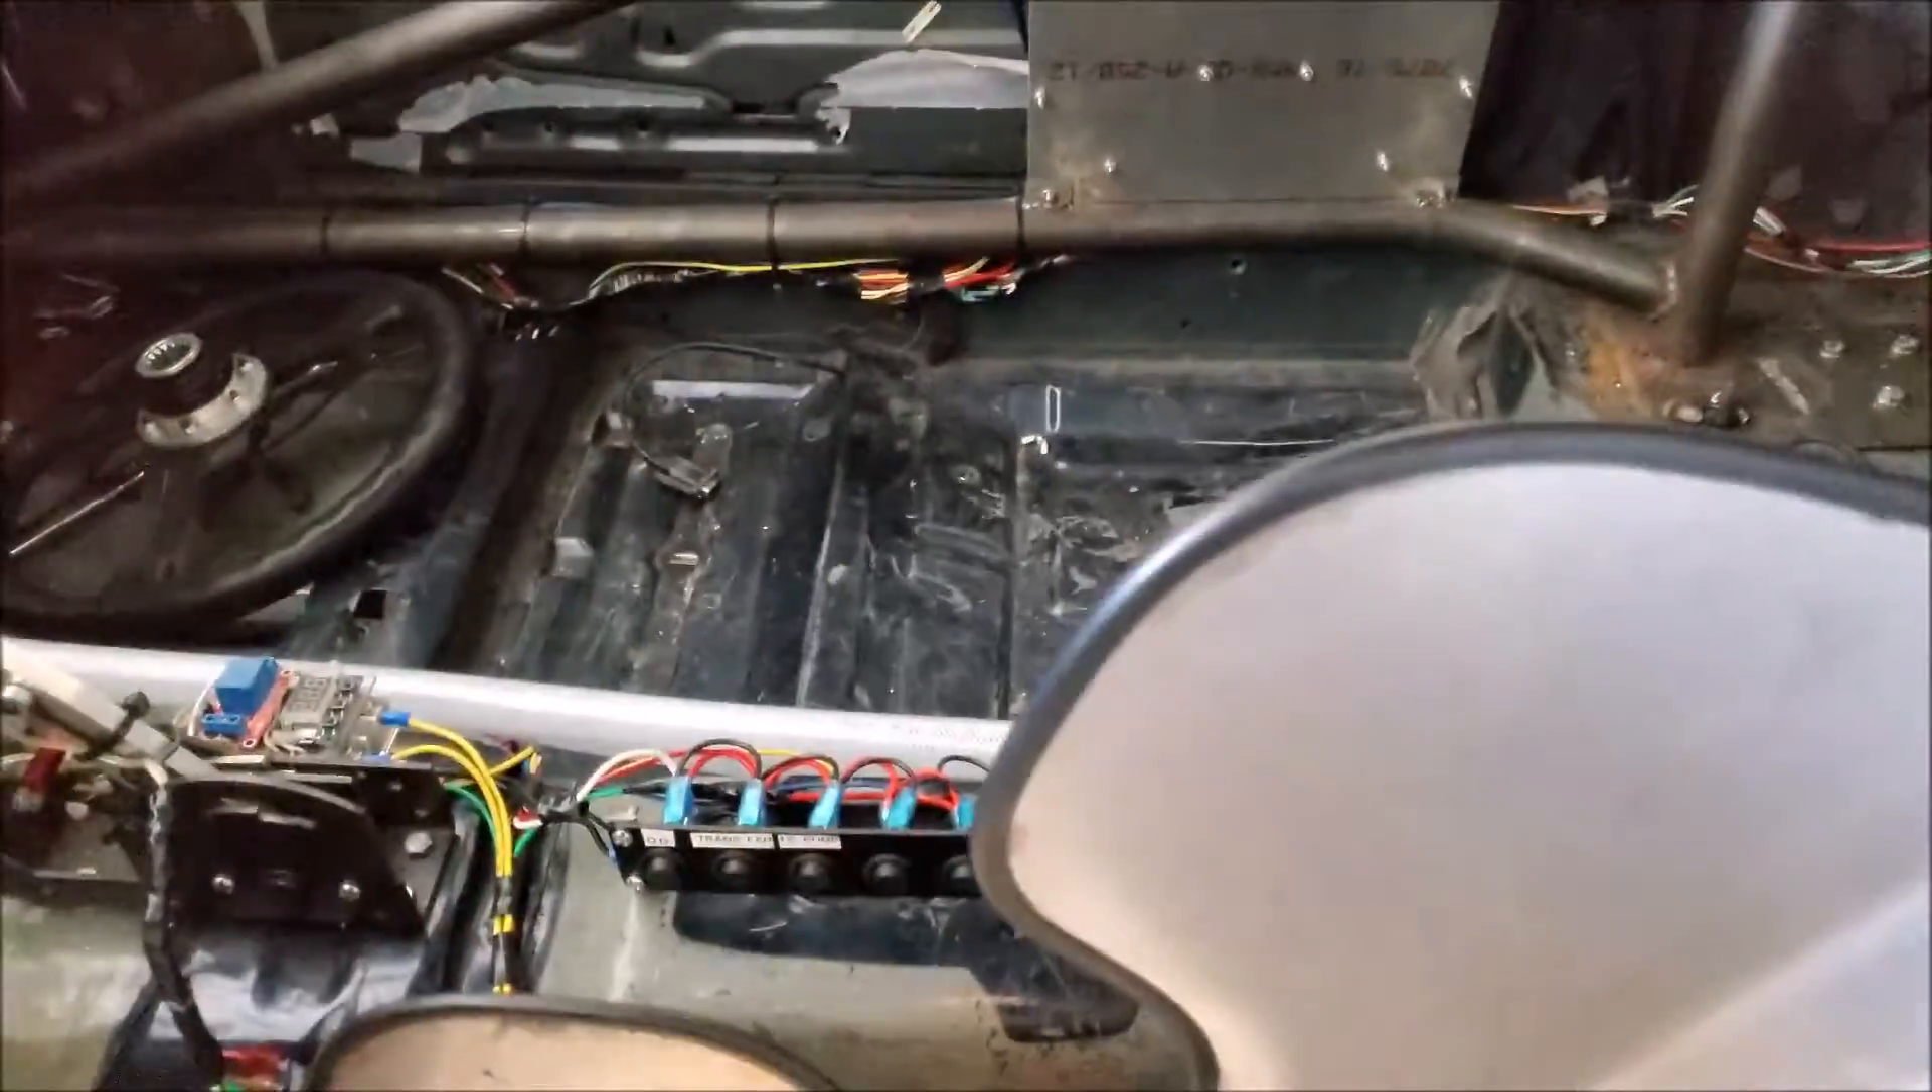I still have to put the passenger seat in.